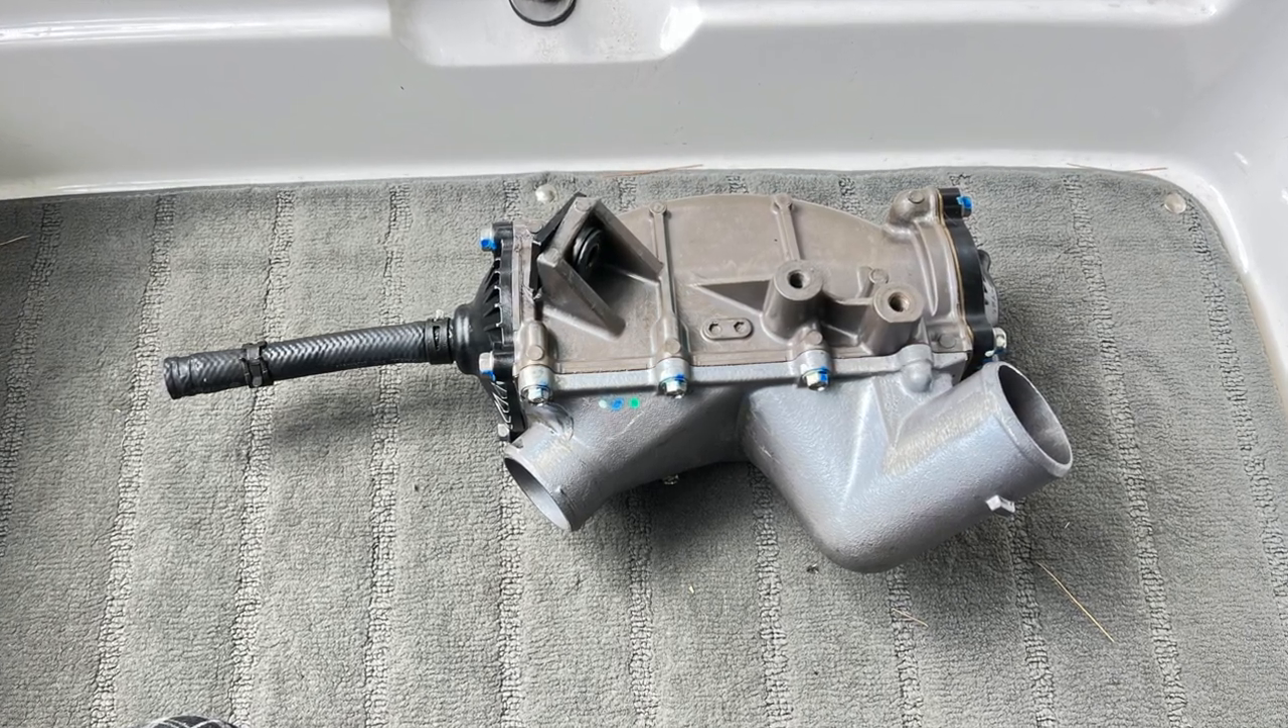So that is the old intercooler after we take it out.